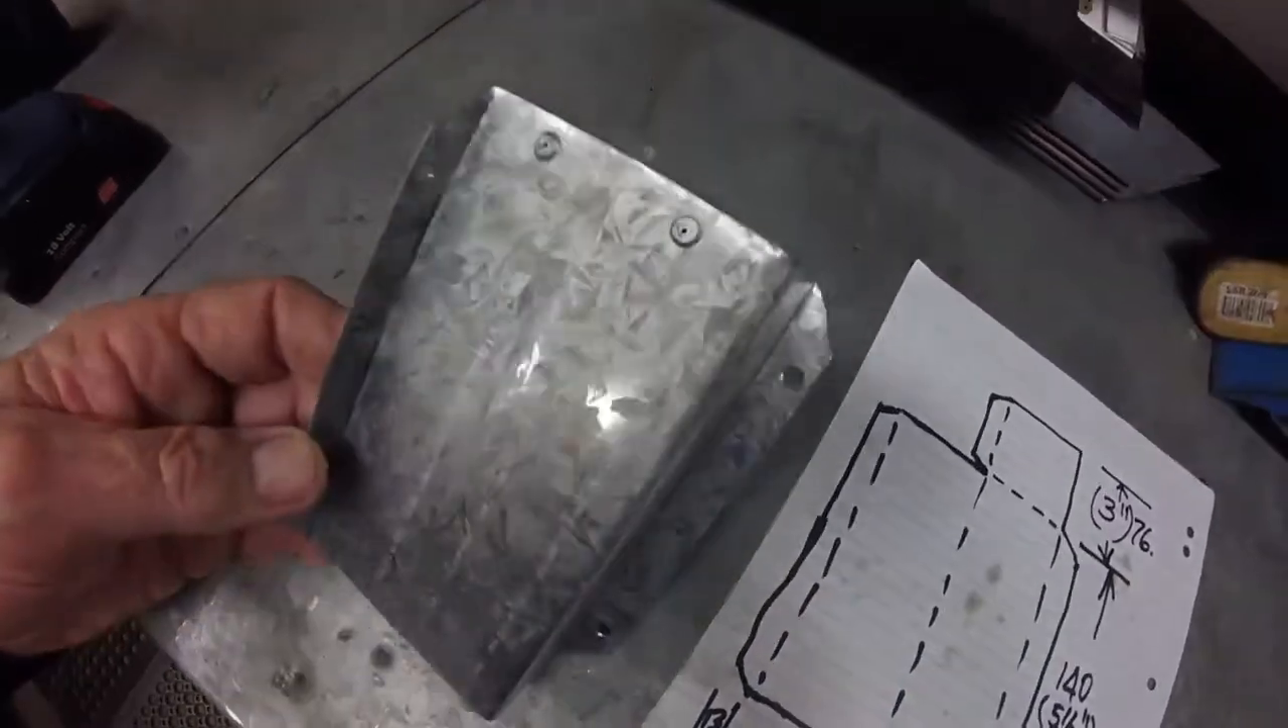Off camera I've fitted two blind rivets to attach the top to the base and the cover is now ready for installation.